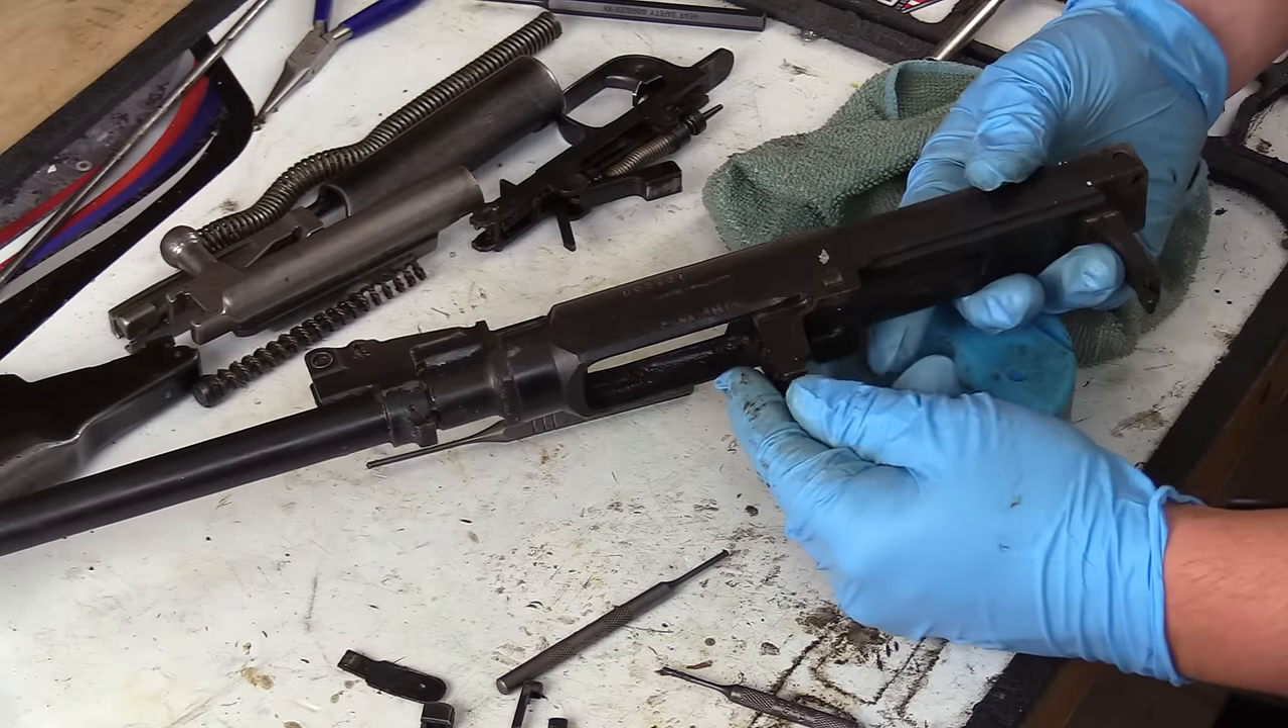This receiver is pretty dang well stripped.